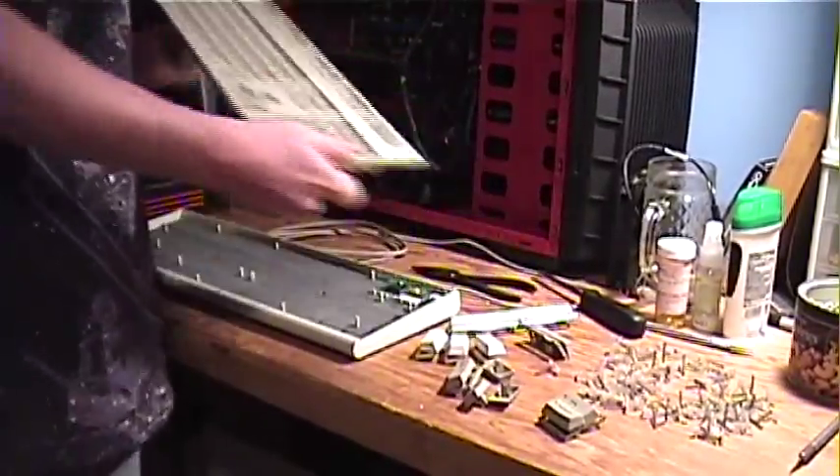So we have all the buttons removed.